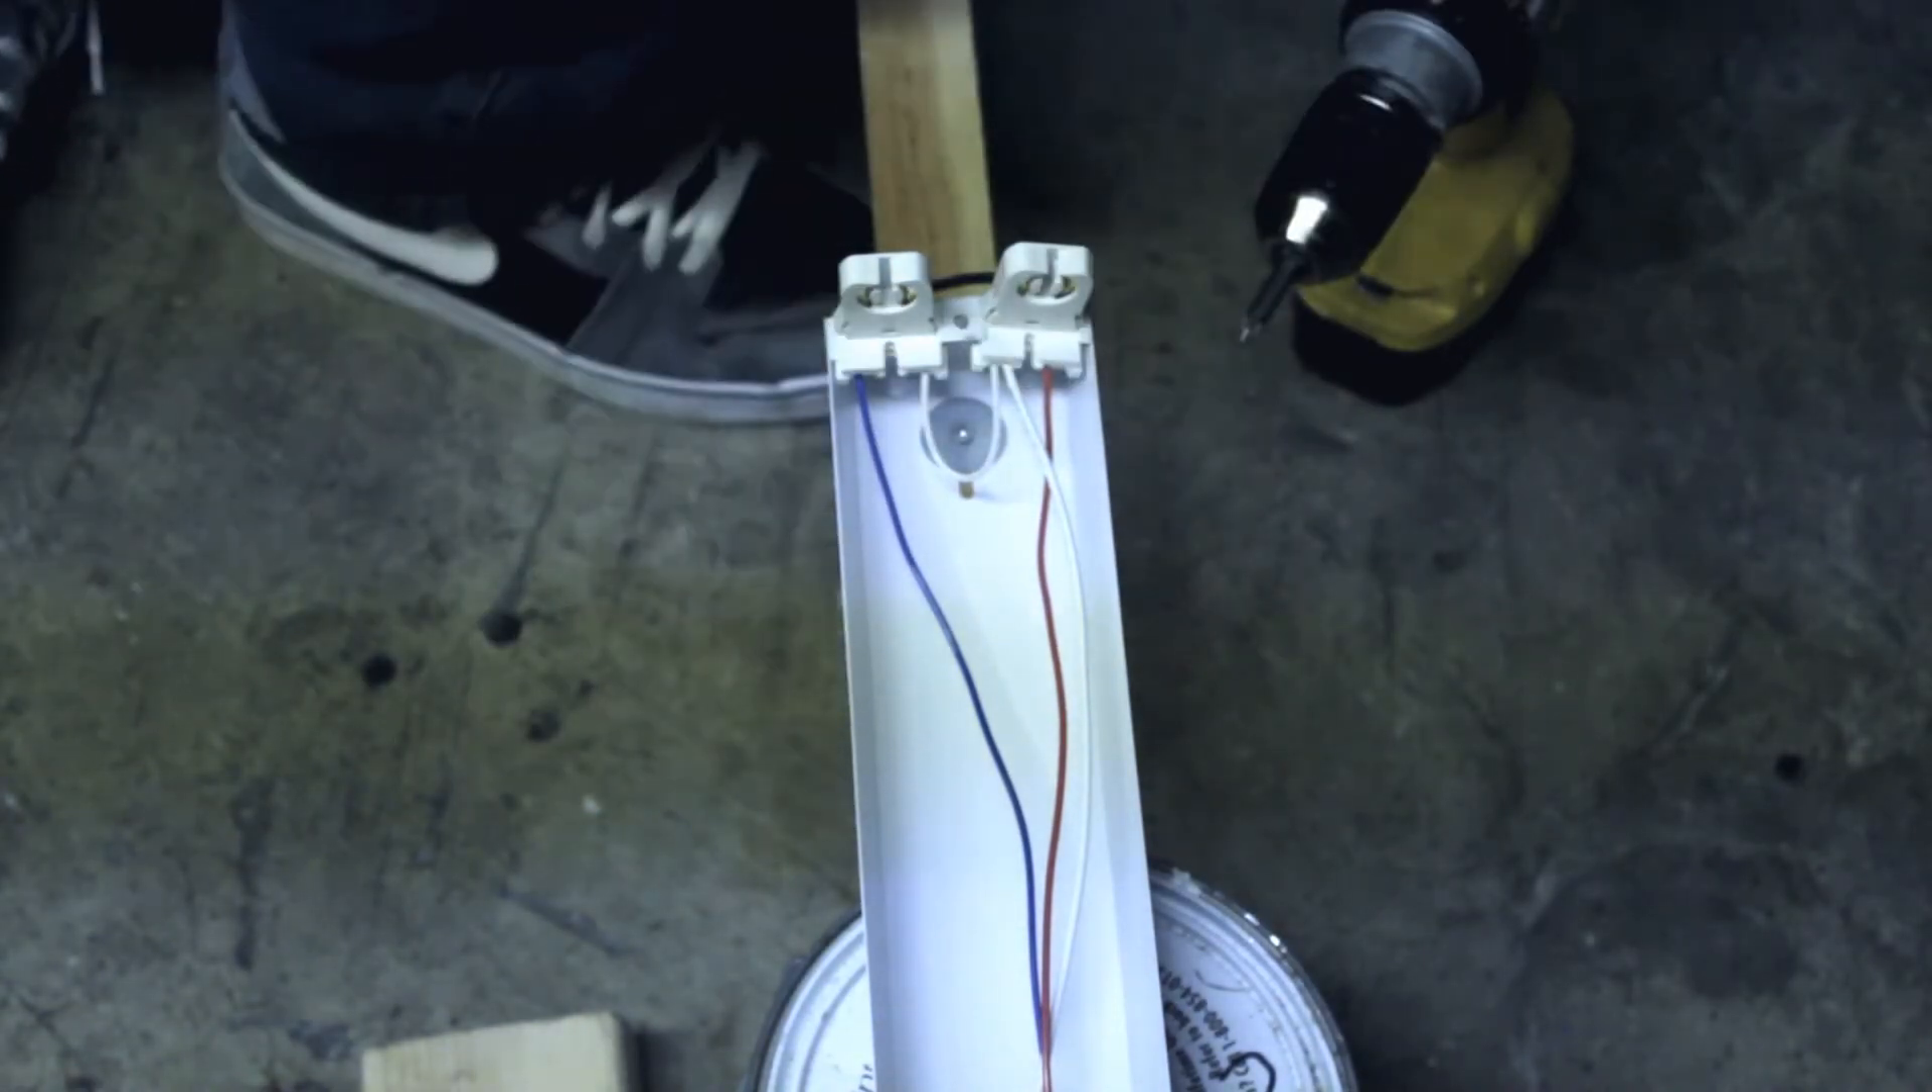So I just slid my two end parts in and you want to make sure they're on the right sides.